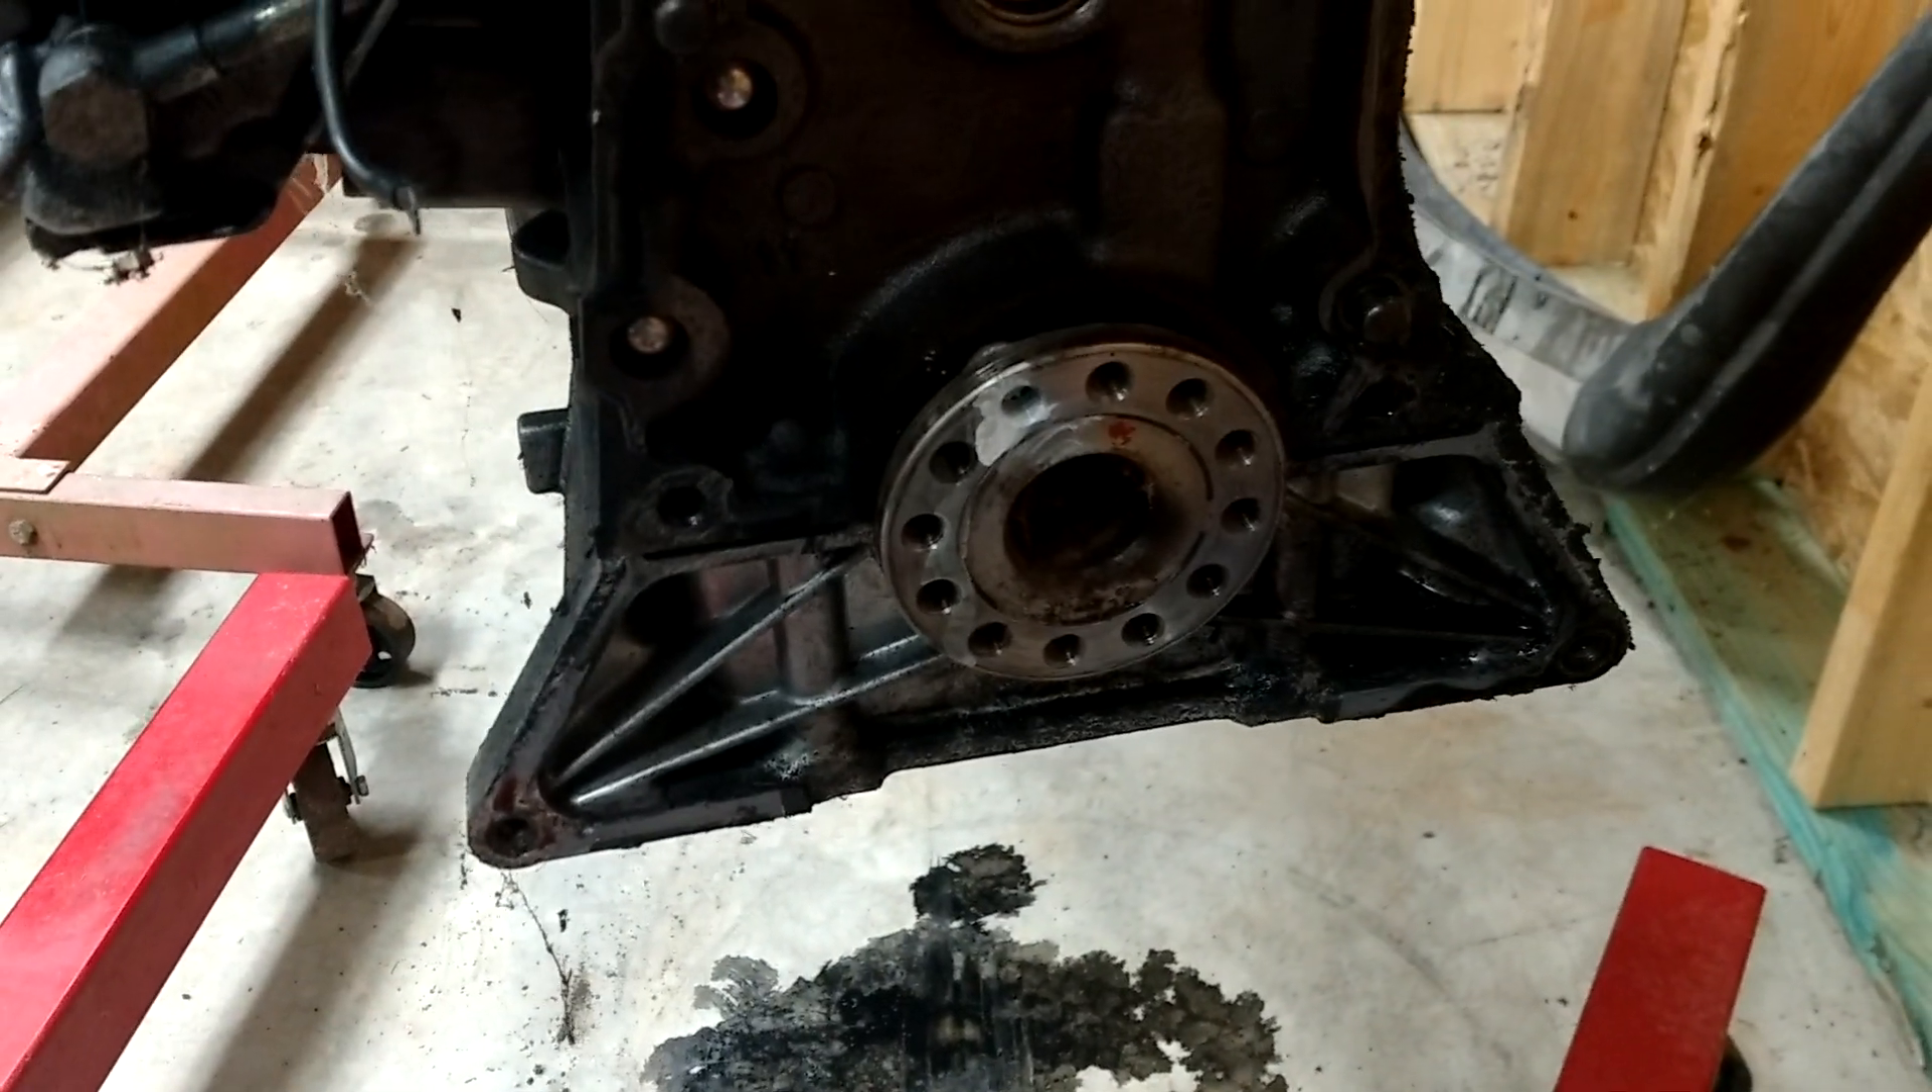Um, so all I've done is taken off the flywheel and, uh, I've heard that the flywheel might be balanced to the crank.